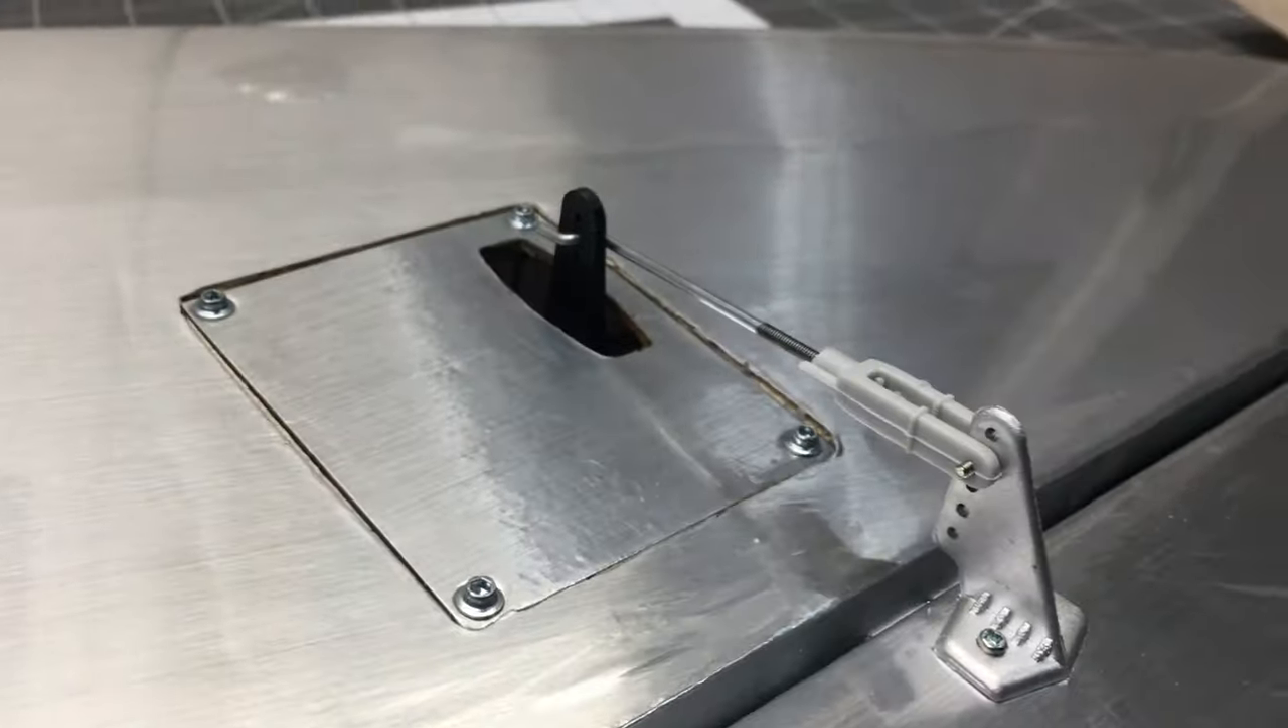So we got the push rods and control horns all done.